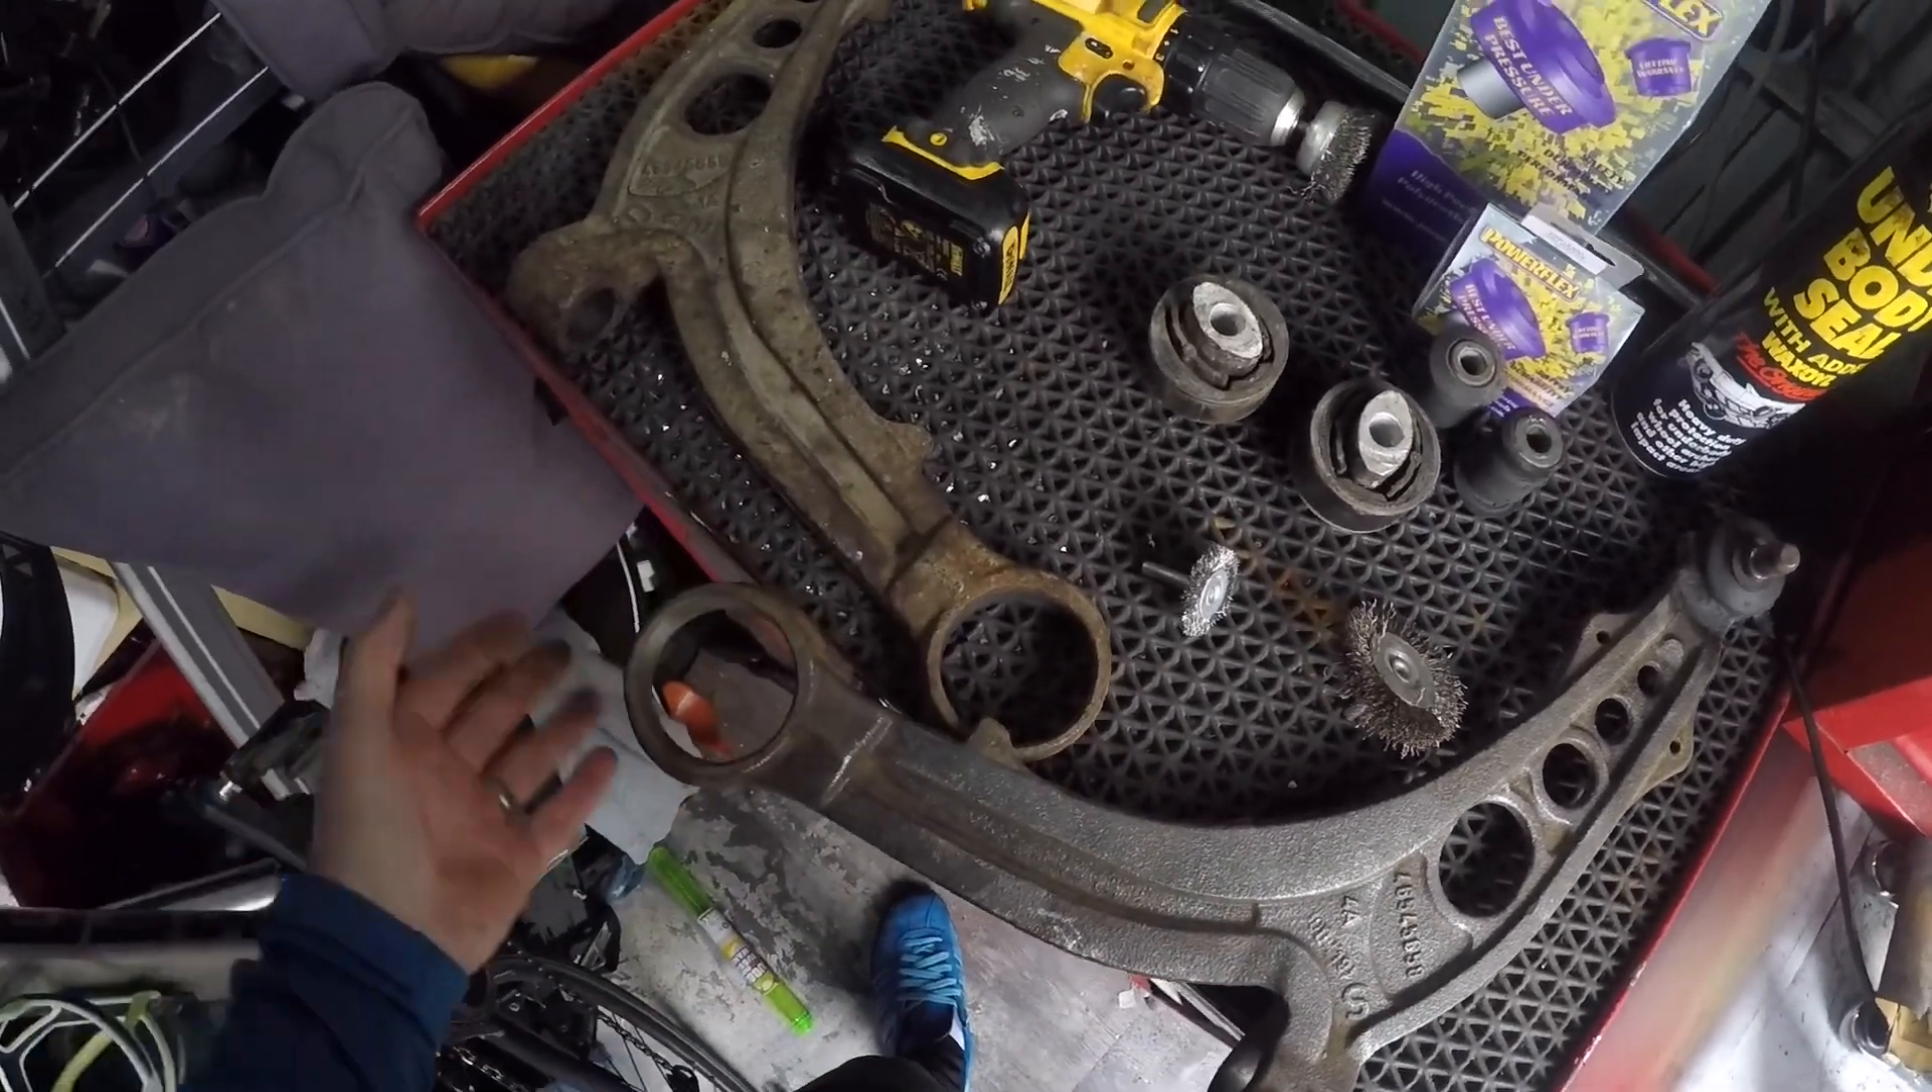As you can see I got the wishbones removed and I've already got the the bushes out of them both of them.